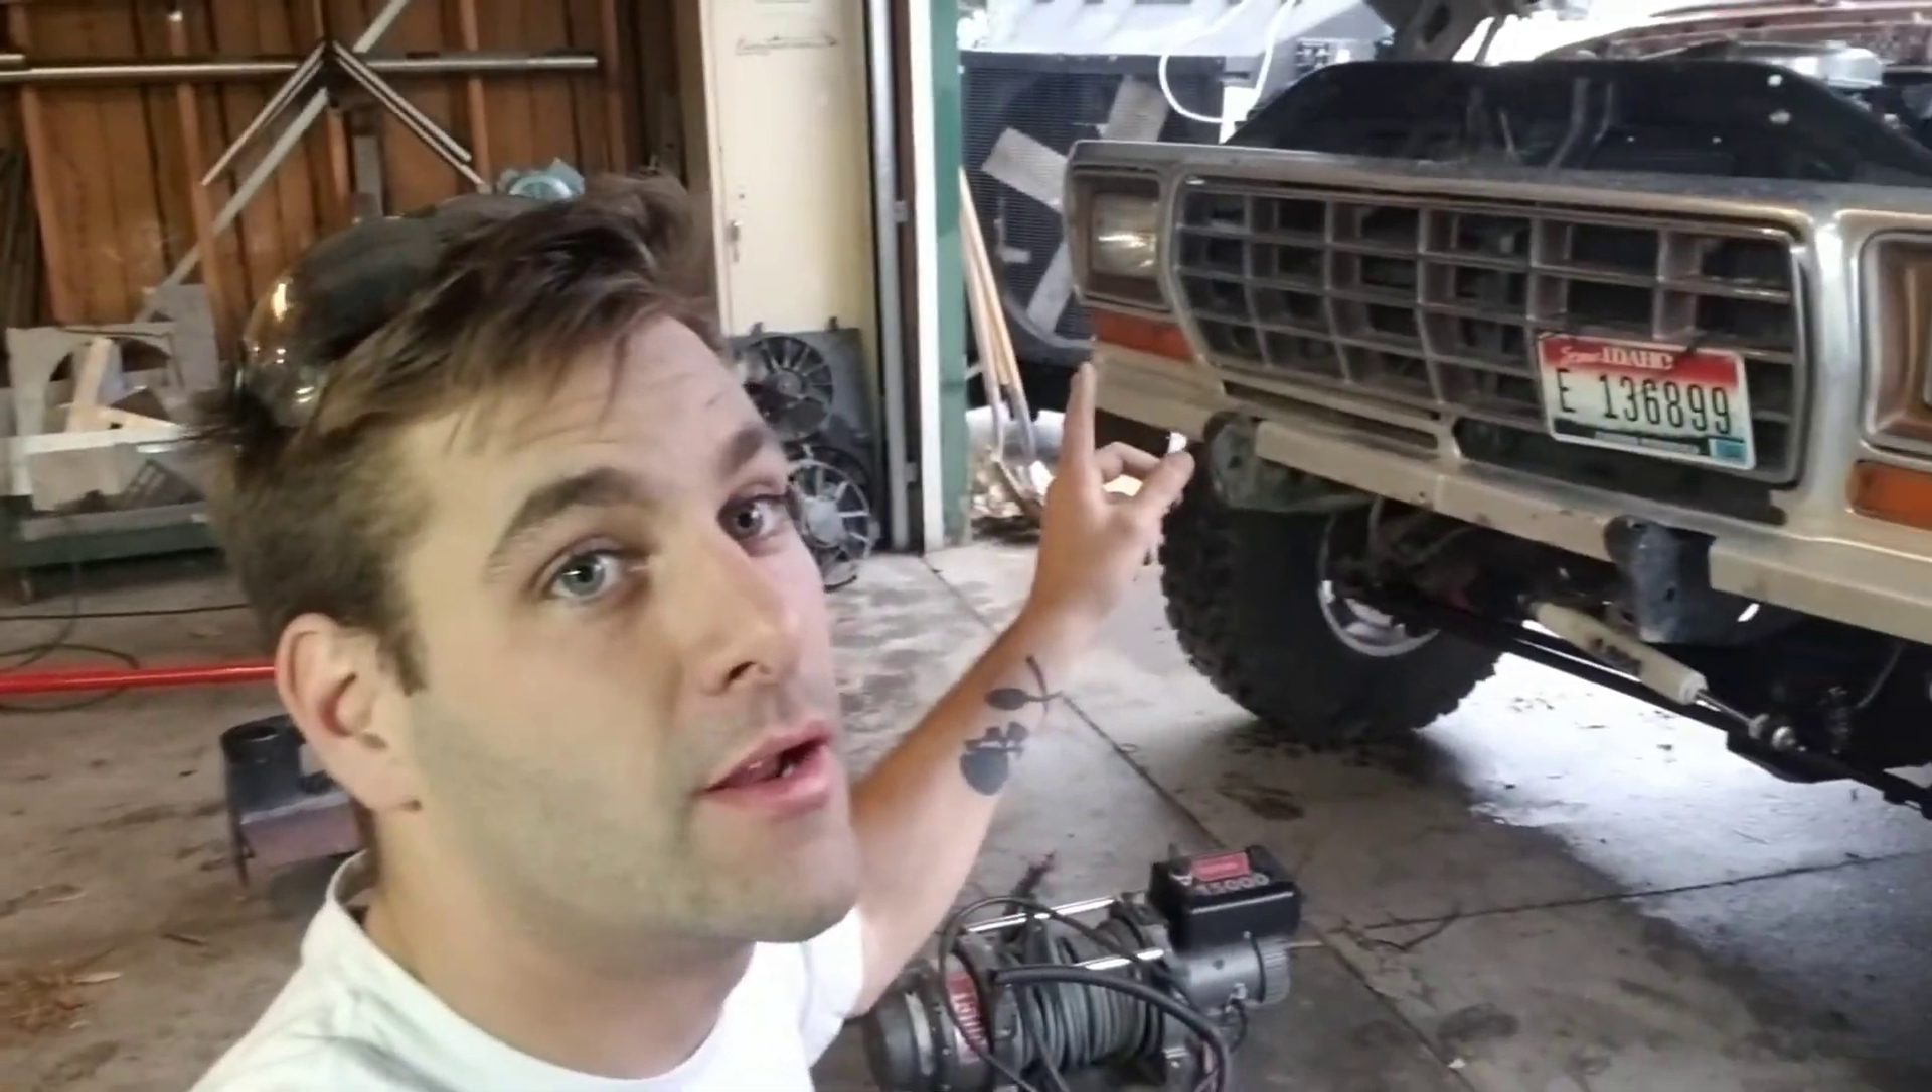We have this Bronco here and it needs that winch installed.